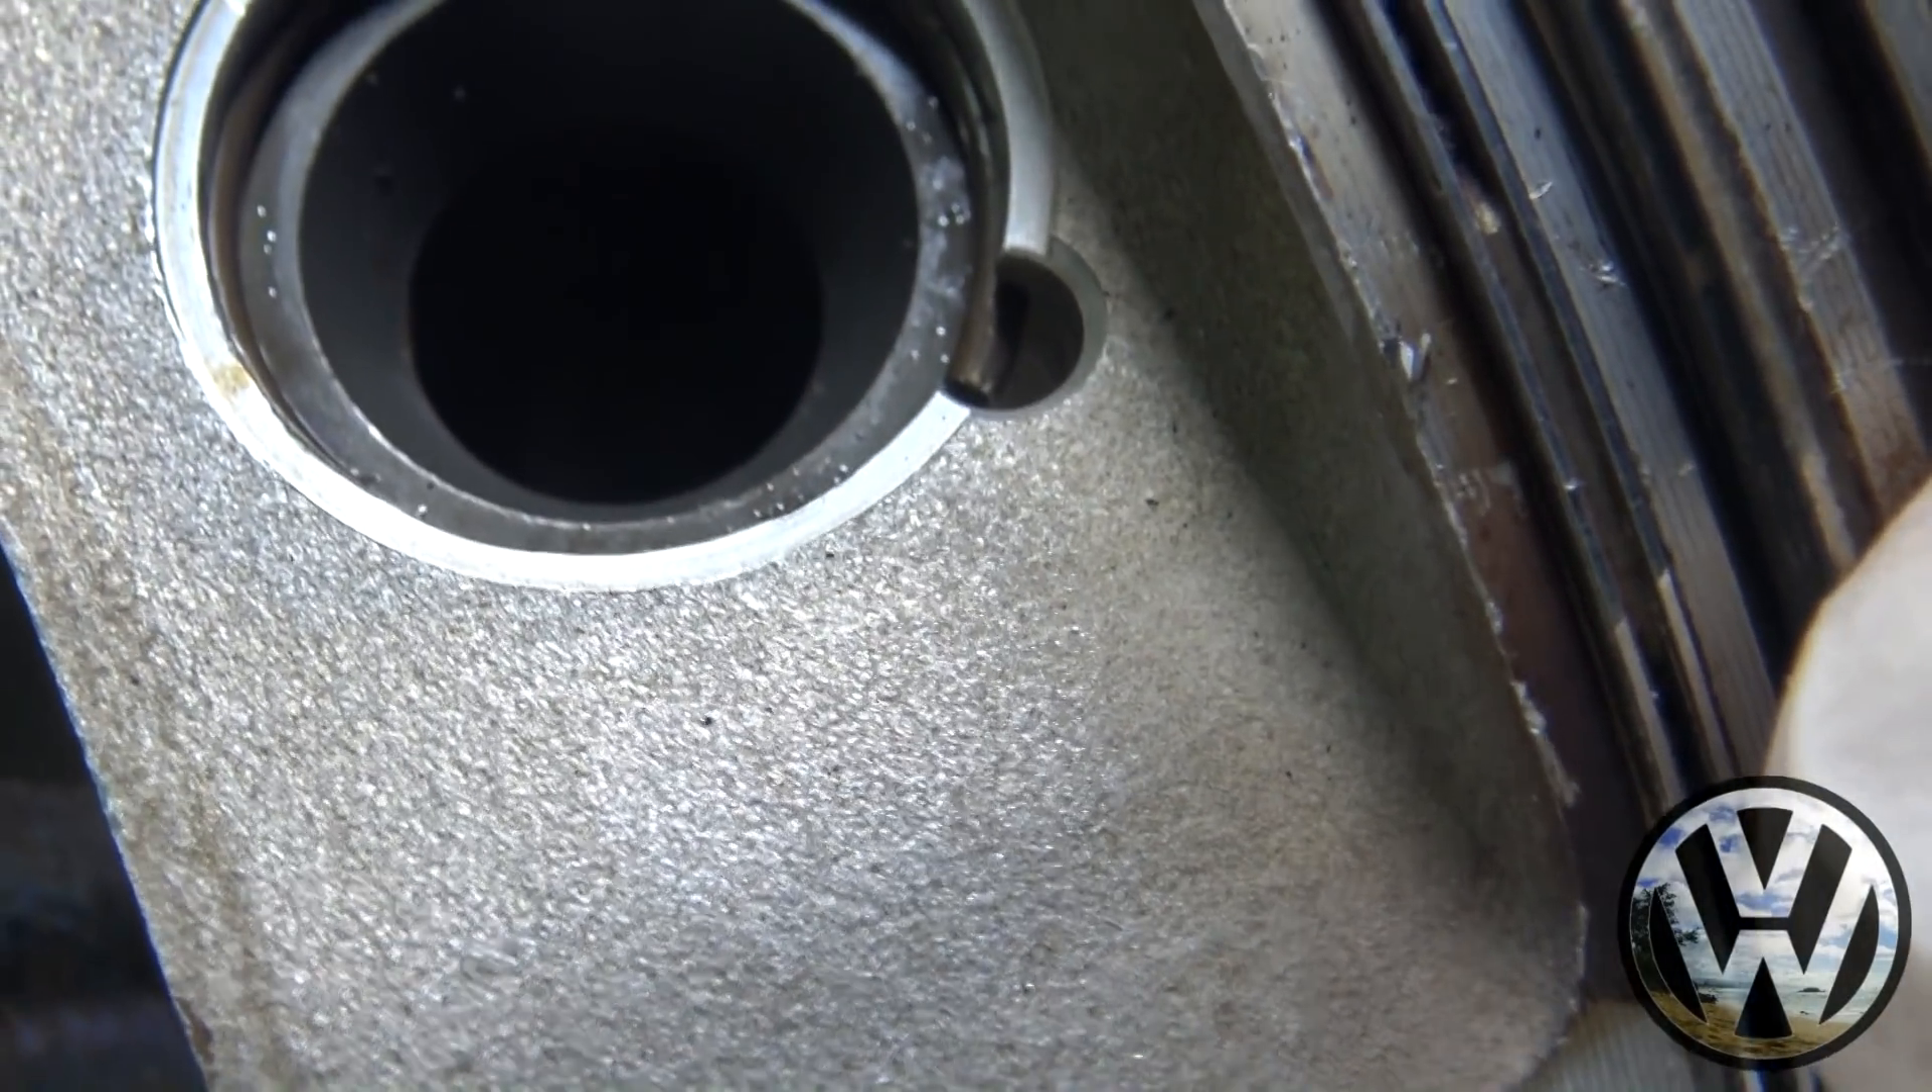As you can see there, the clip is right into the notch.